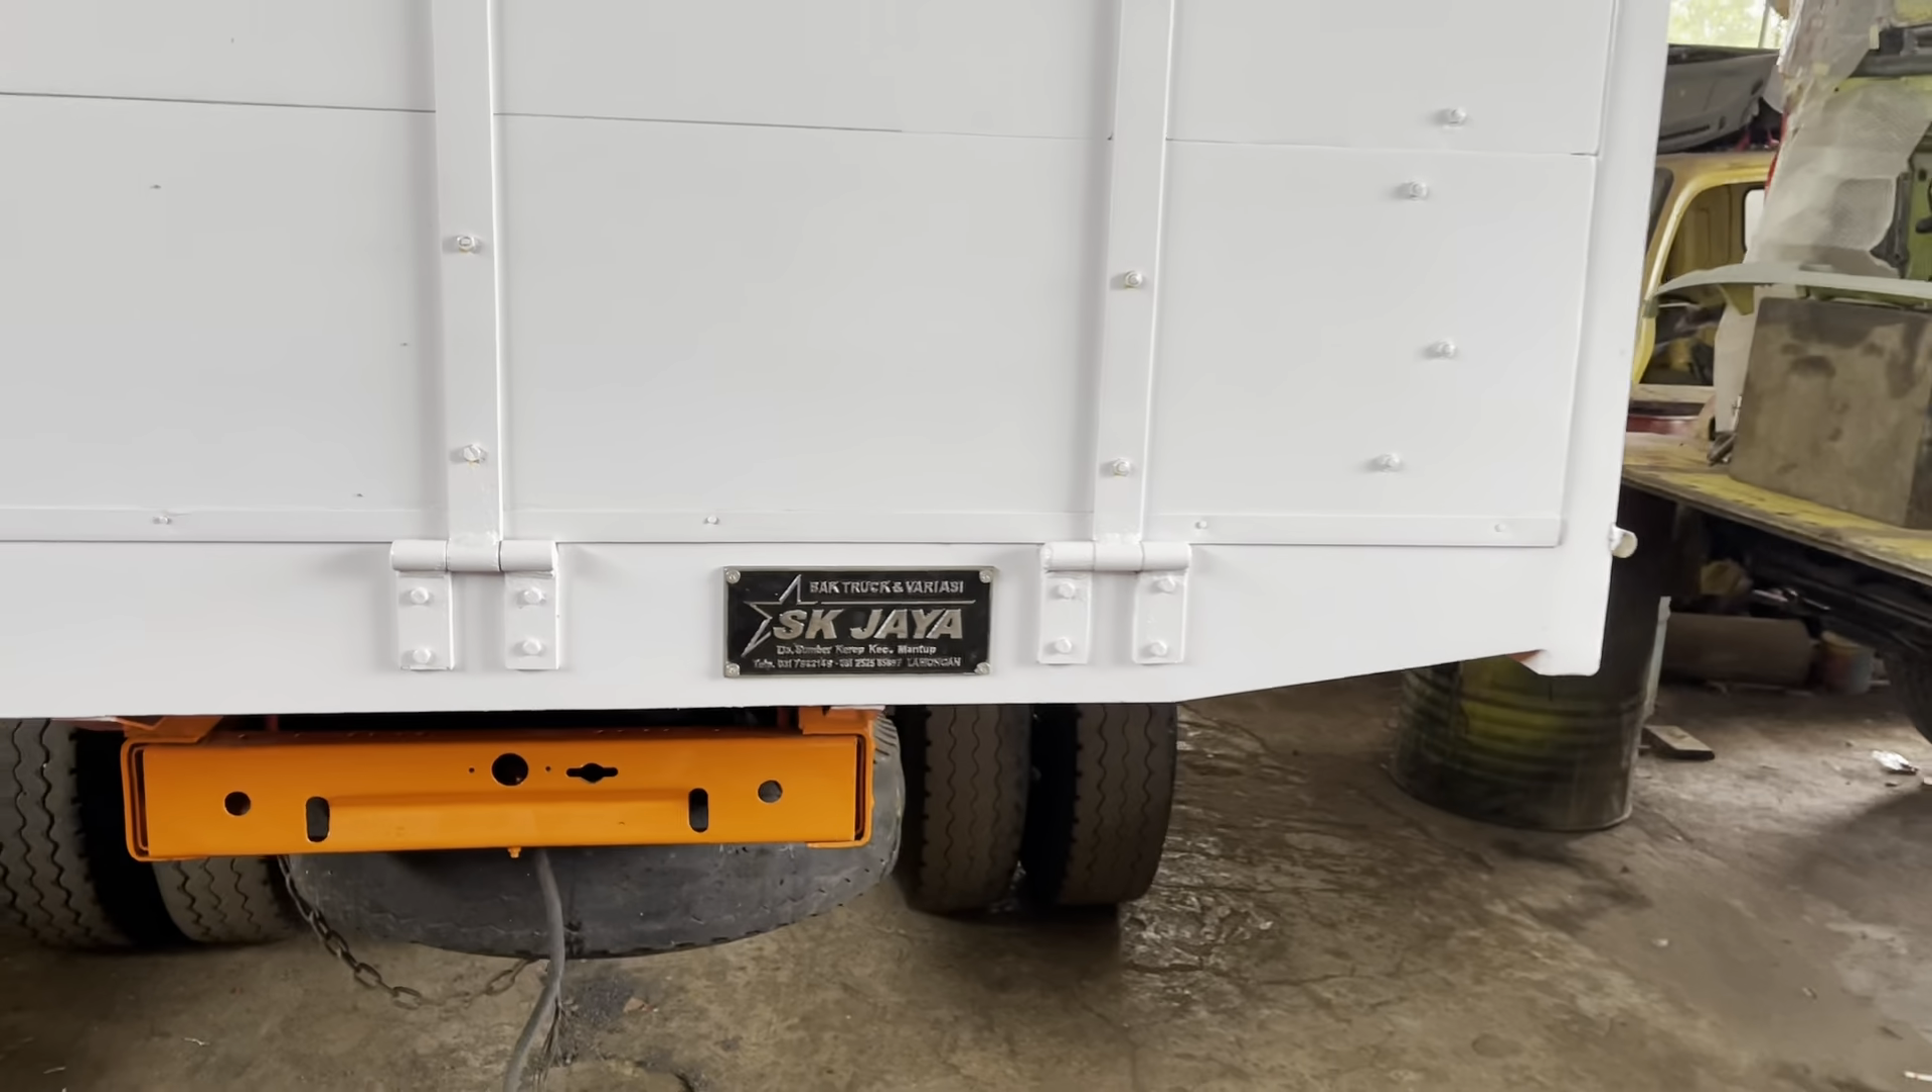Untuk punya aku ini Label SK Jaya Sudah terpasang Seperti itu ya.